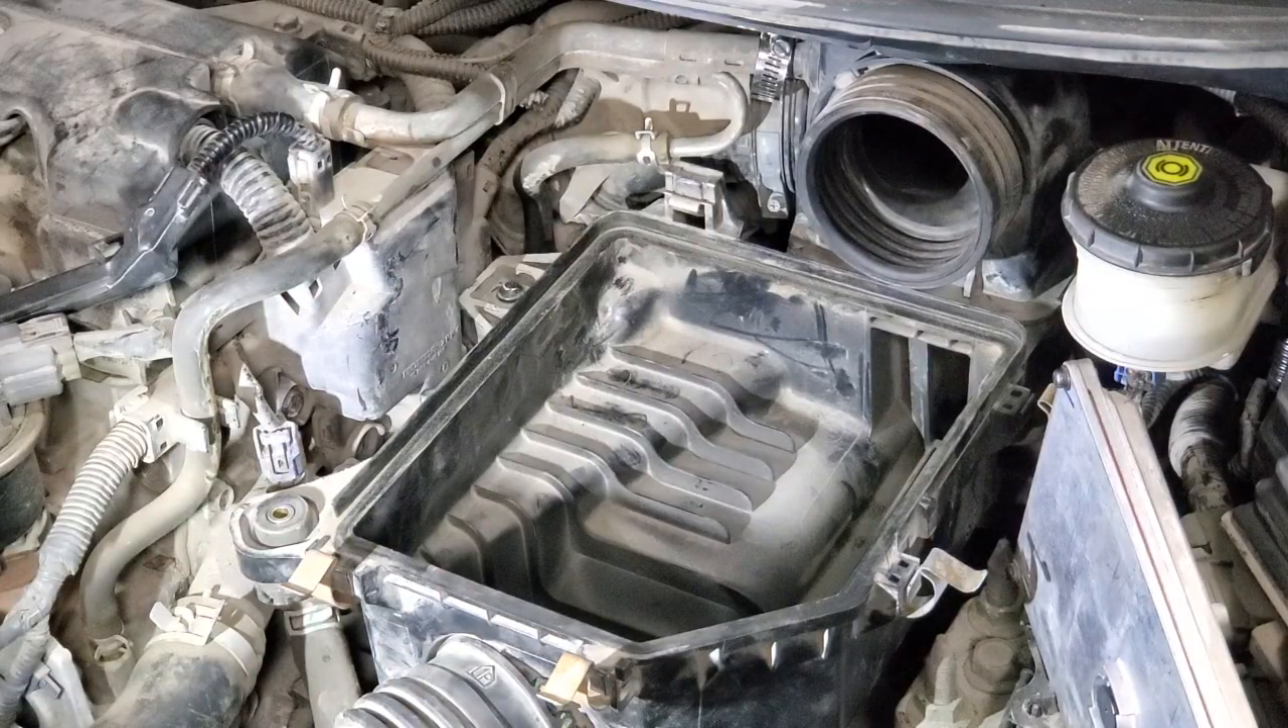Okay the box is in.